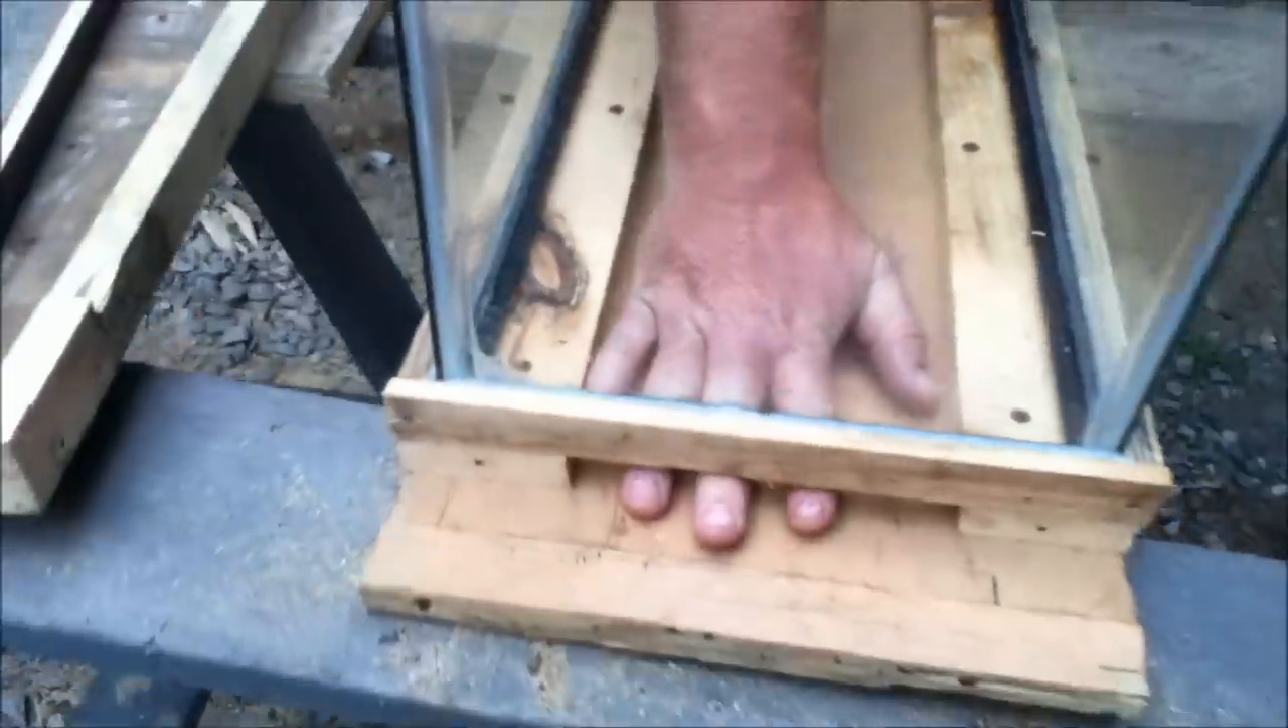And we just set the aquarium up on these two bottom pieces here that I made, so that it would leave like a three-quarter inch hole under here for the bees to come in and out of.